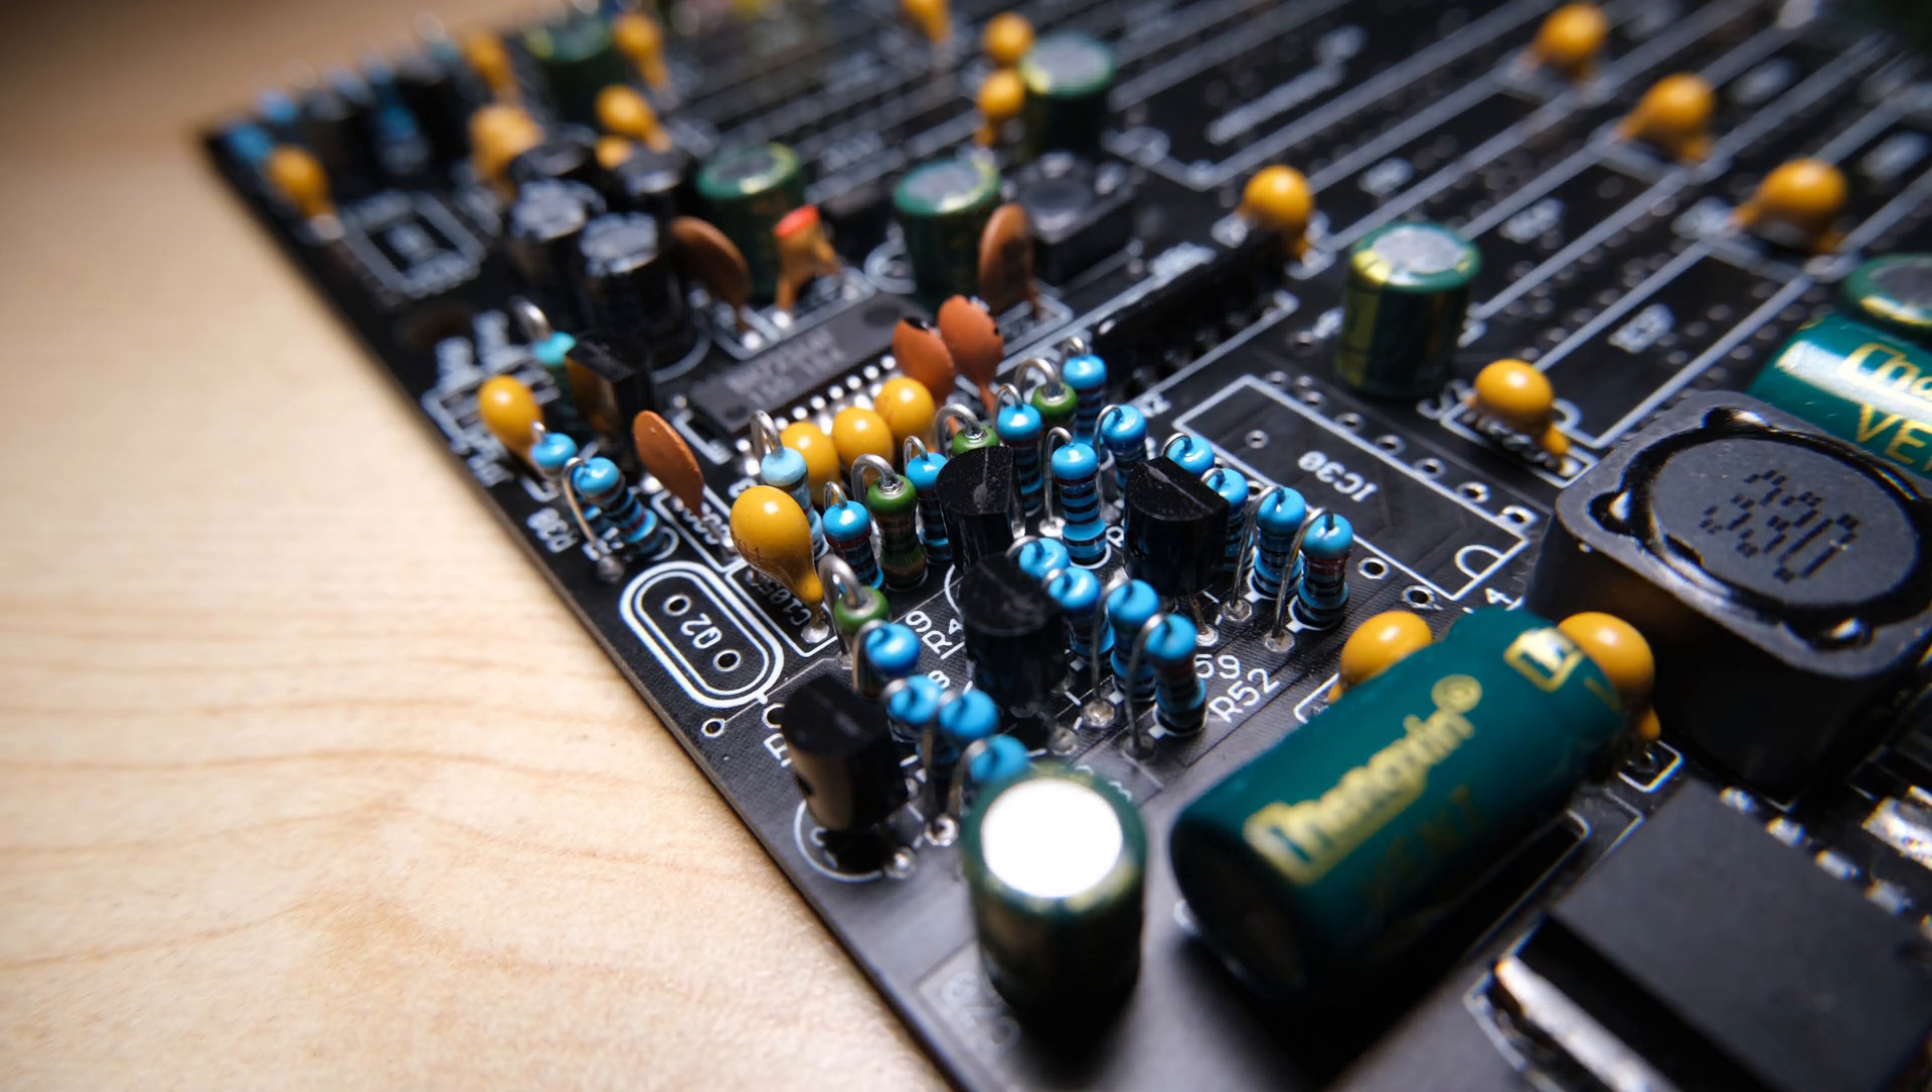Alright, good work, there's all our resistors, transistors, diodes and capacitors, and our surface mounted chips, all in place.